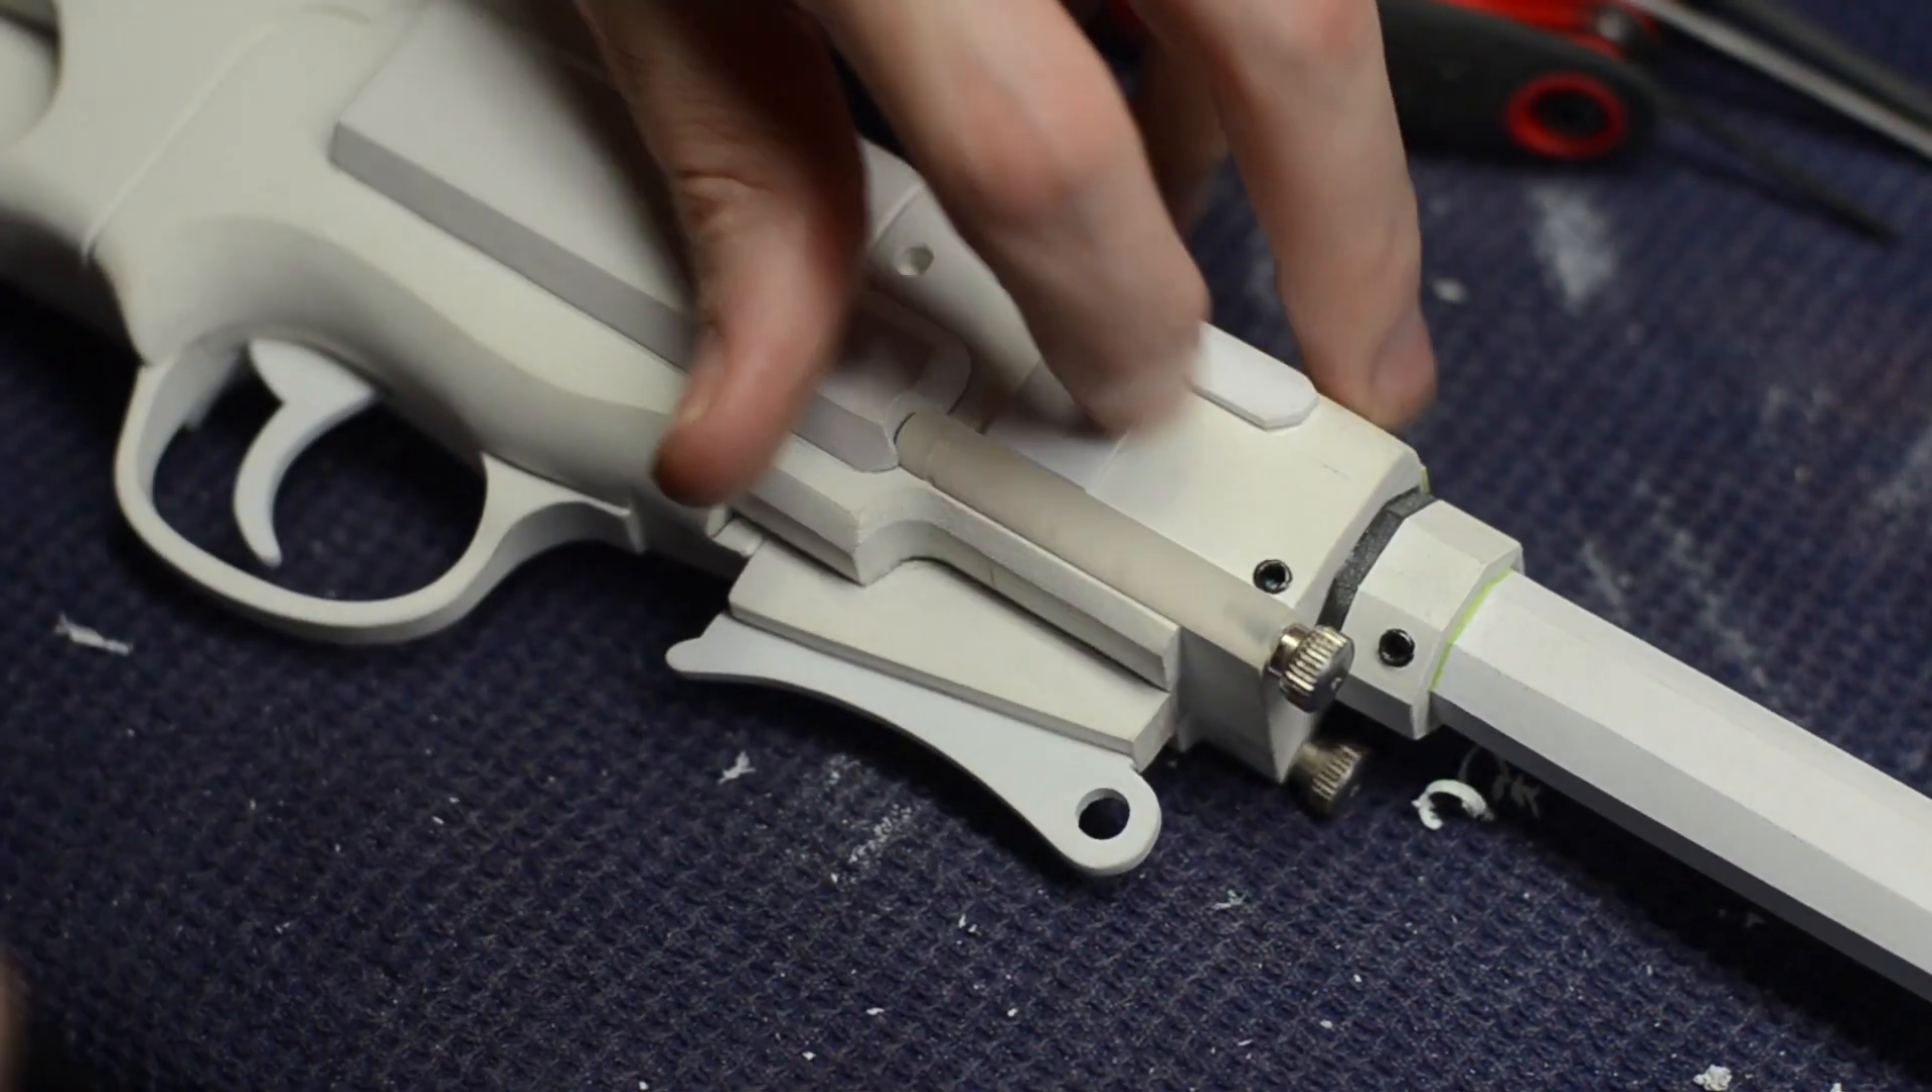So I drilled out holes for each of these screws and then just screwed them into place using an Allen wrench.